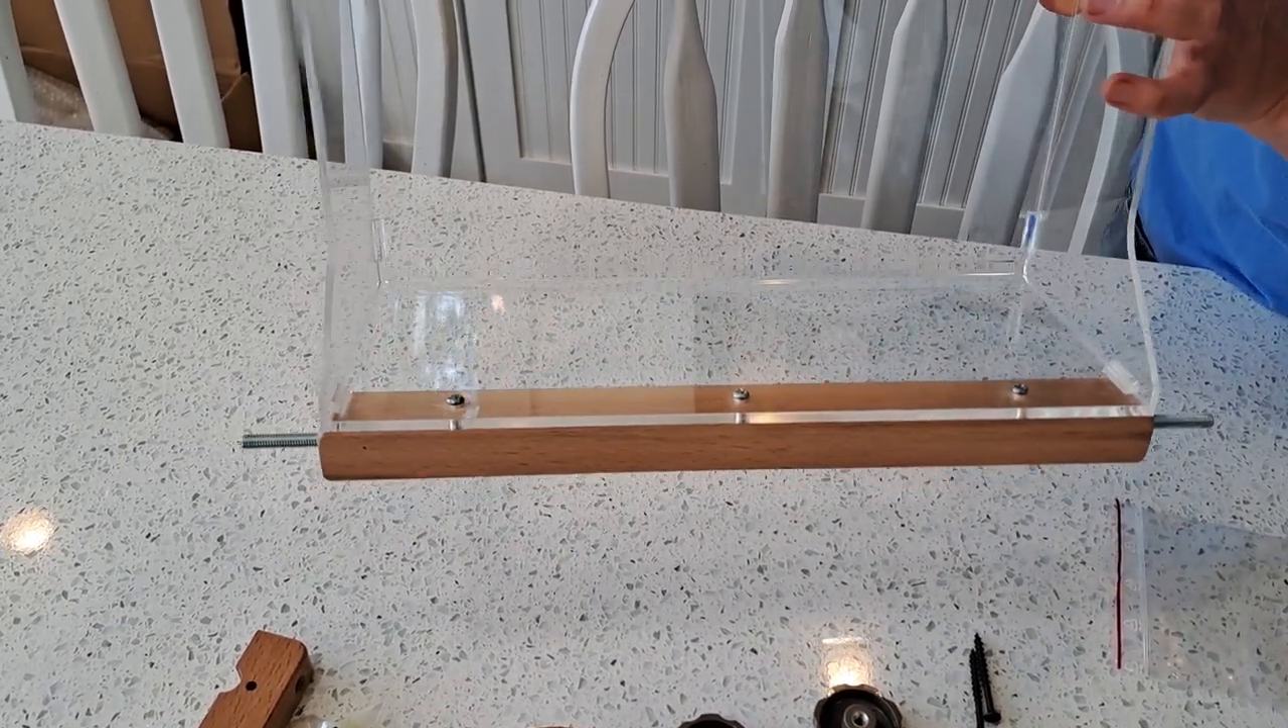So you can see that this plastic cover is now connected to the back wooden rail.